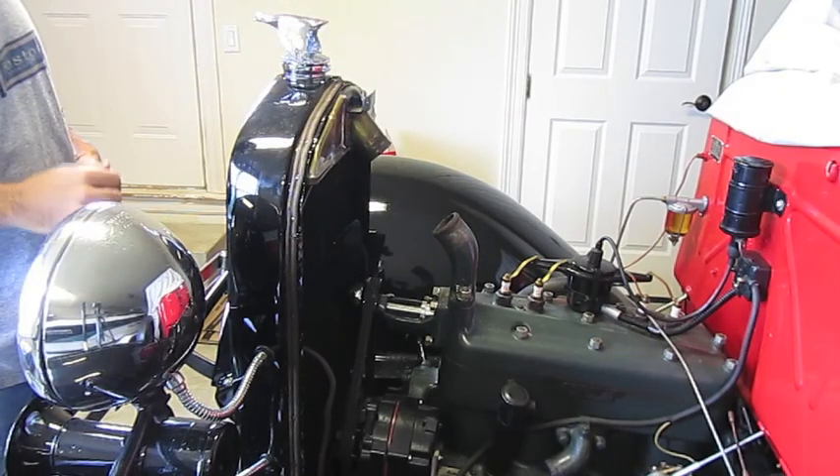So we've removed the hood, took the hood off from the vehicle.